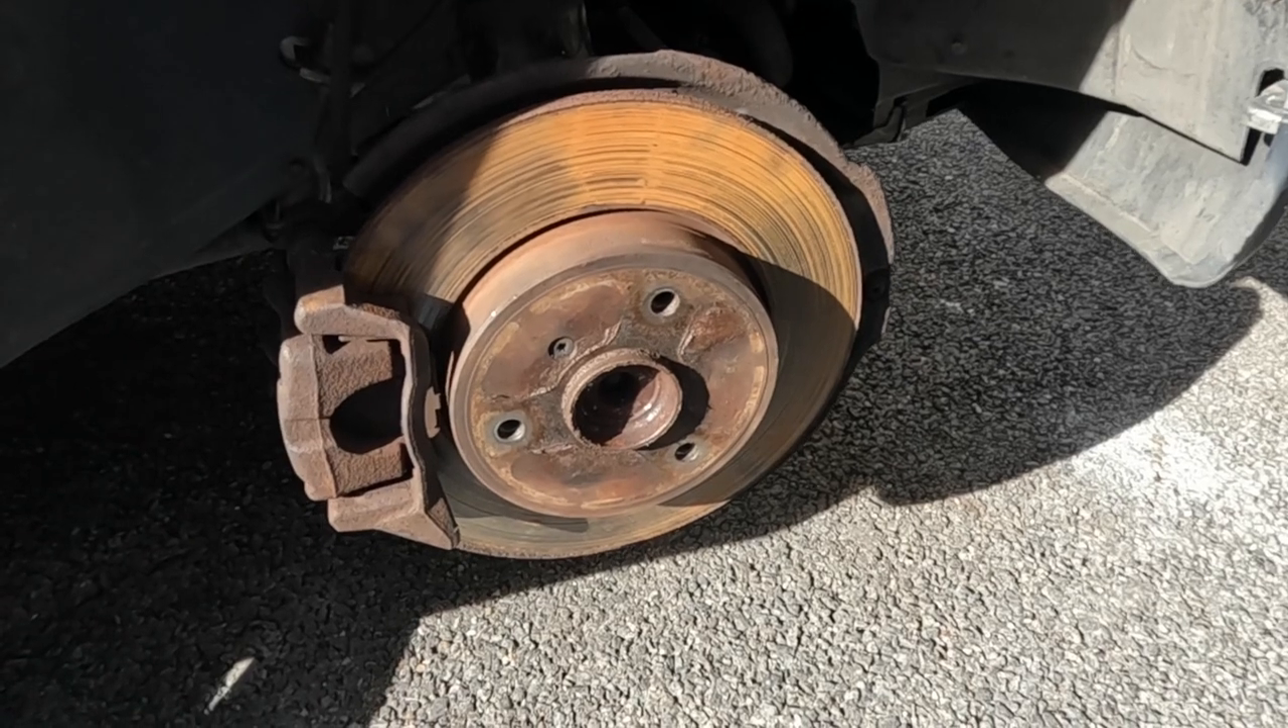The wheel is off, 15mm wheel bolts on these cars.